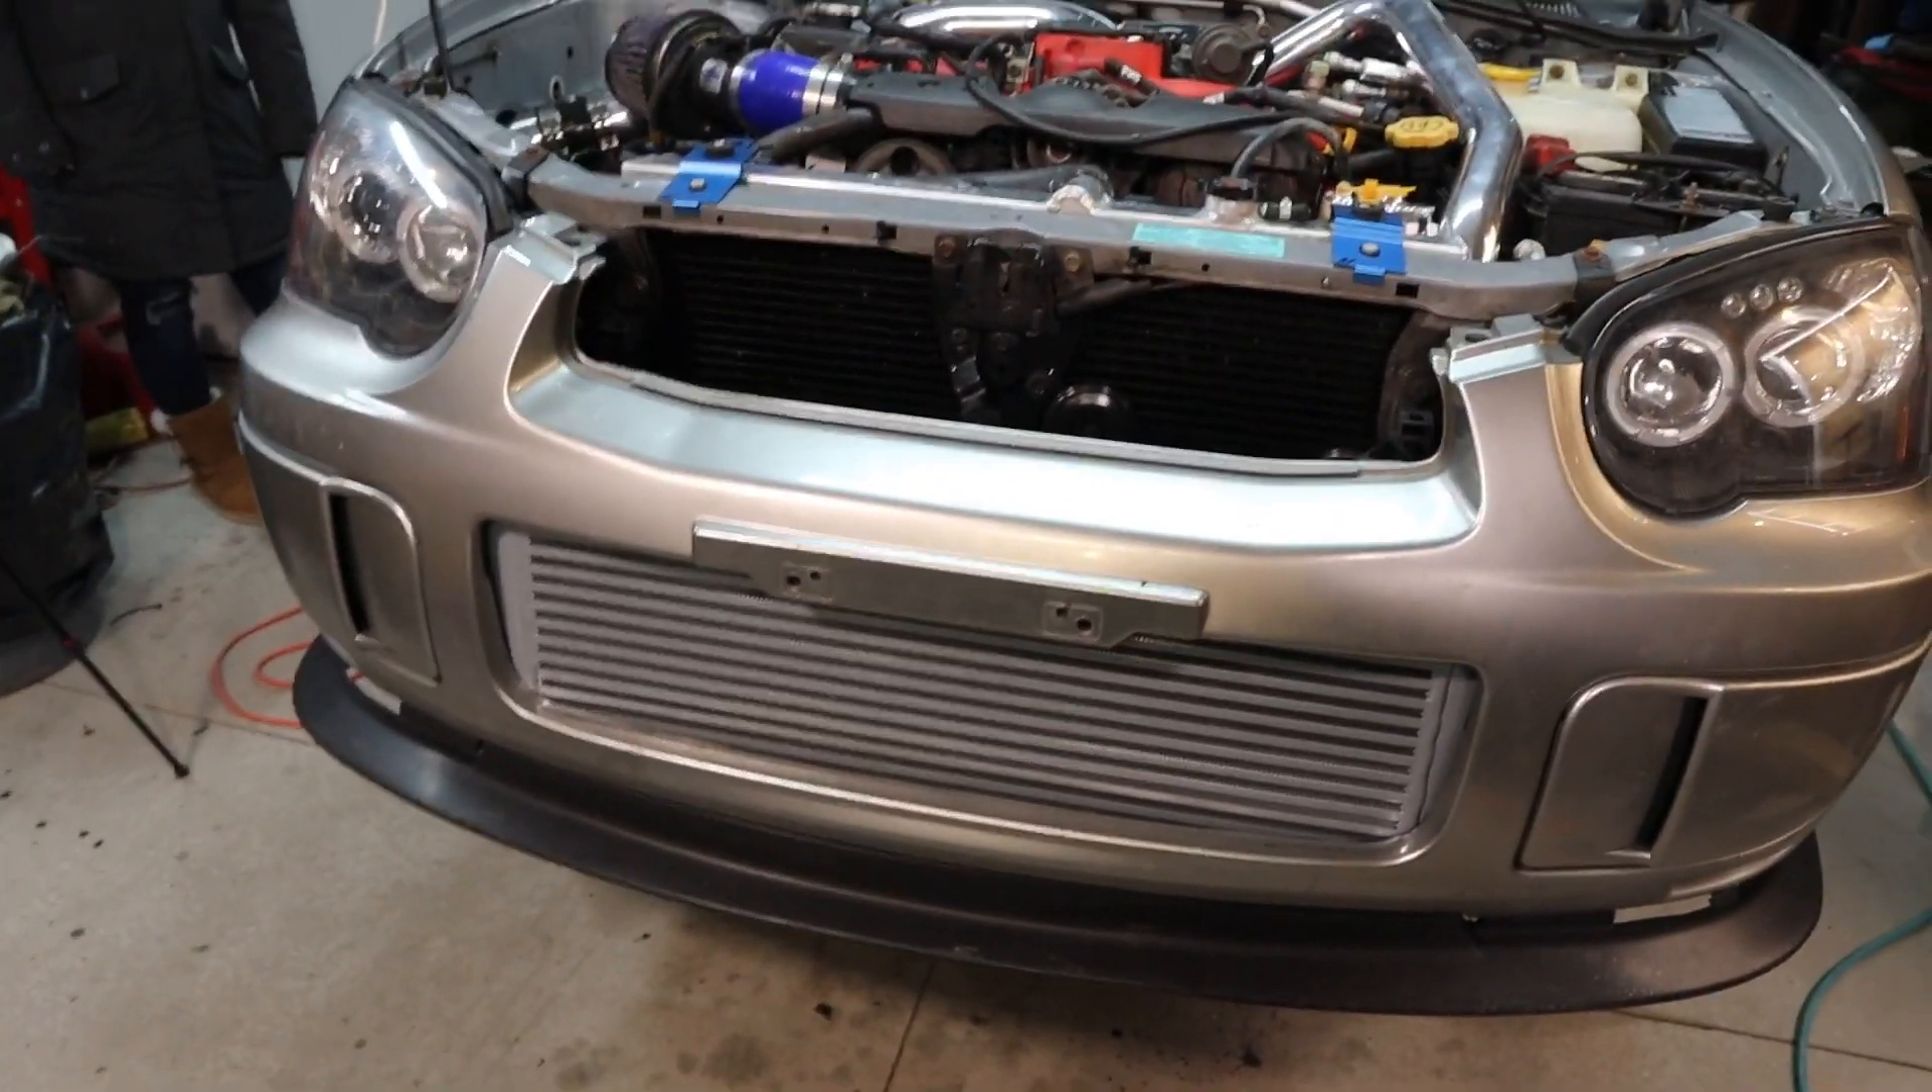I forgot to put the grill on, but my bad.